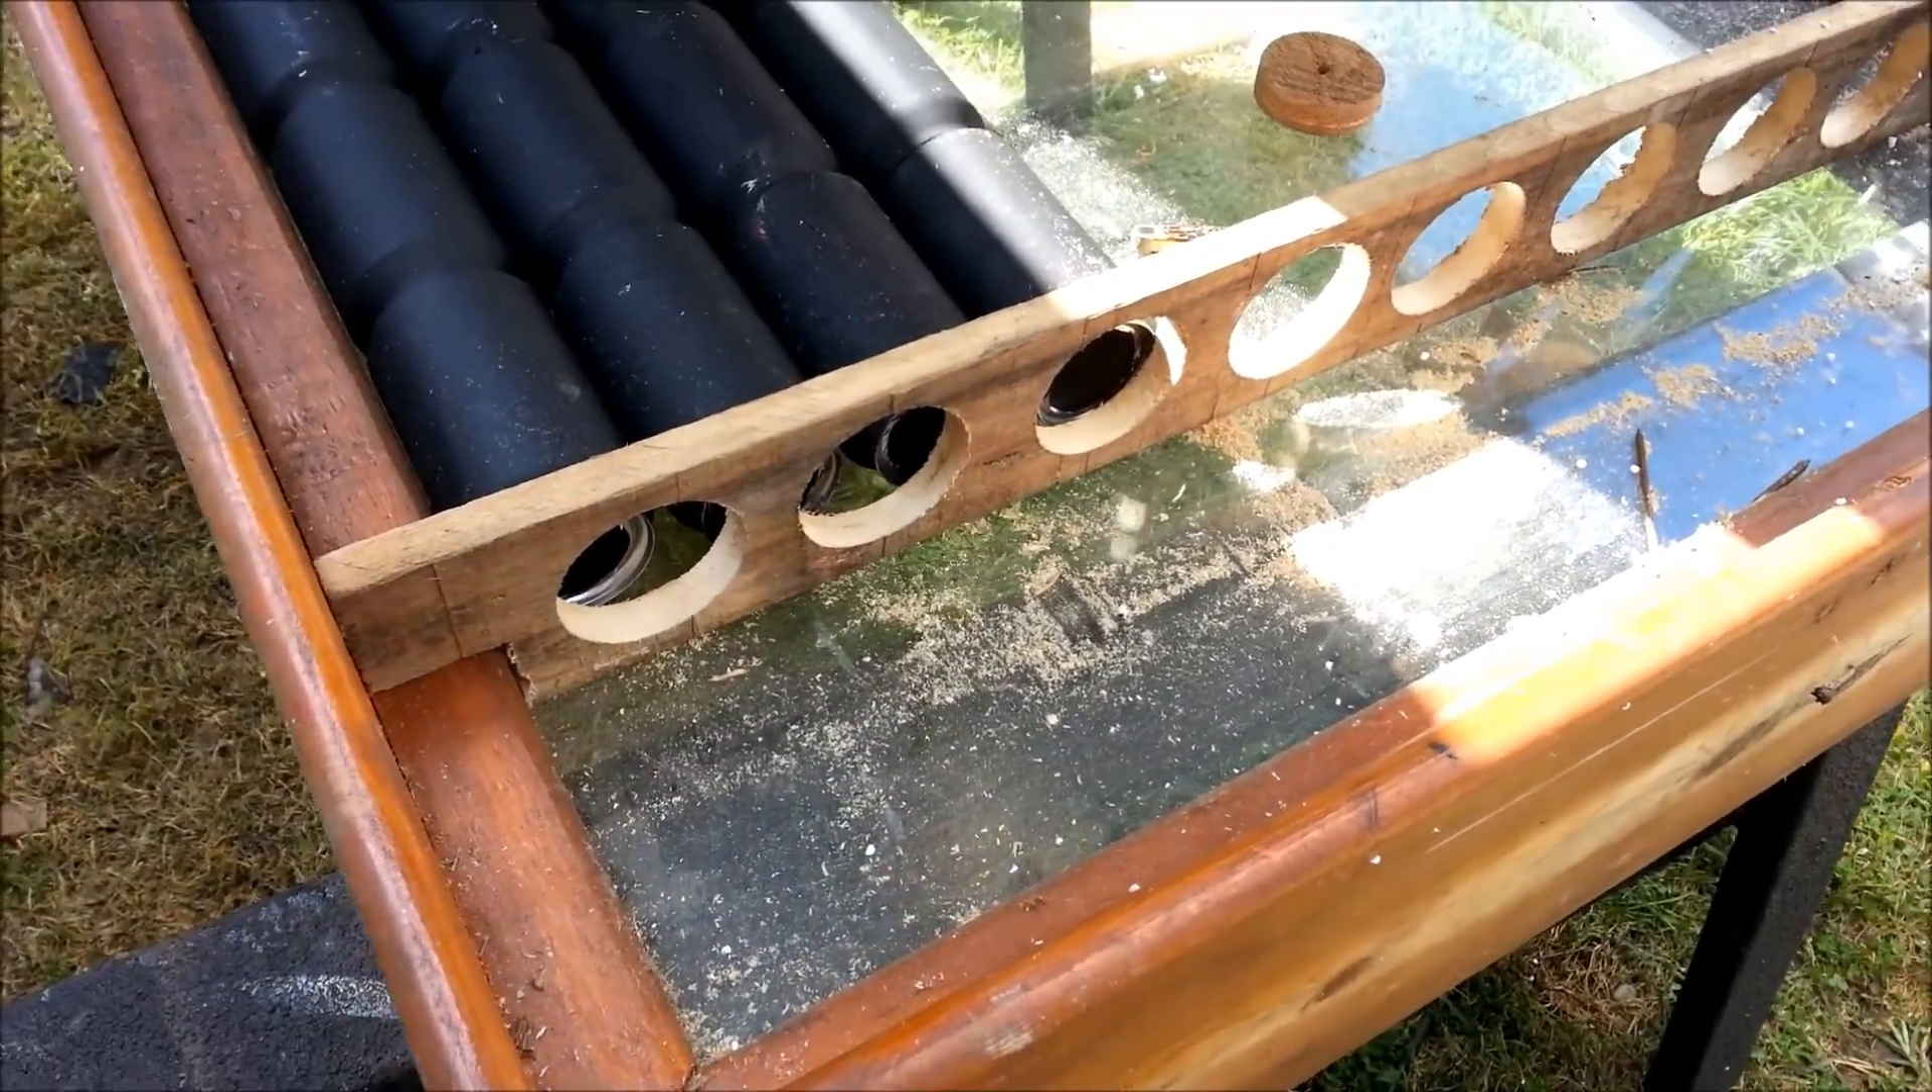I'm building my box upside down because the glass is already mounted in it.